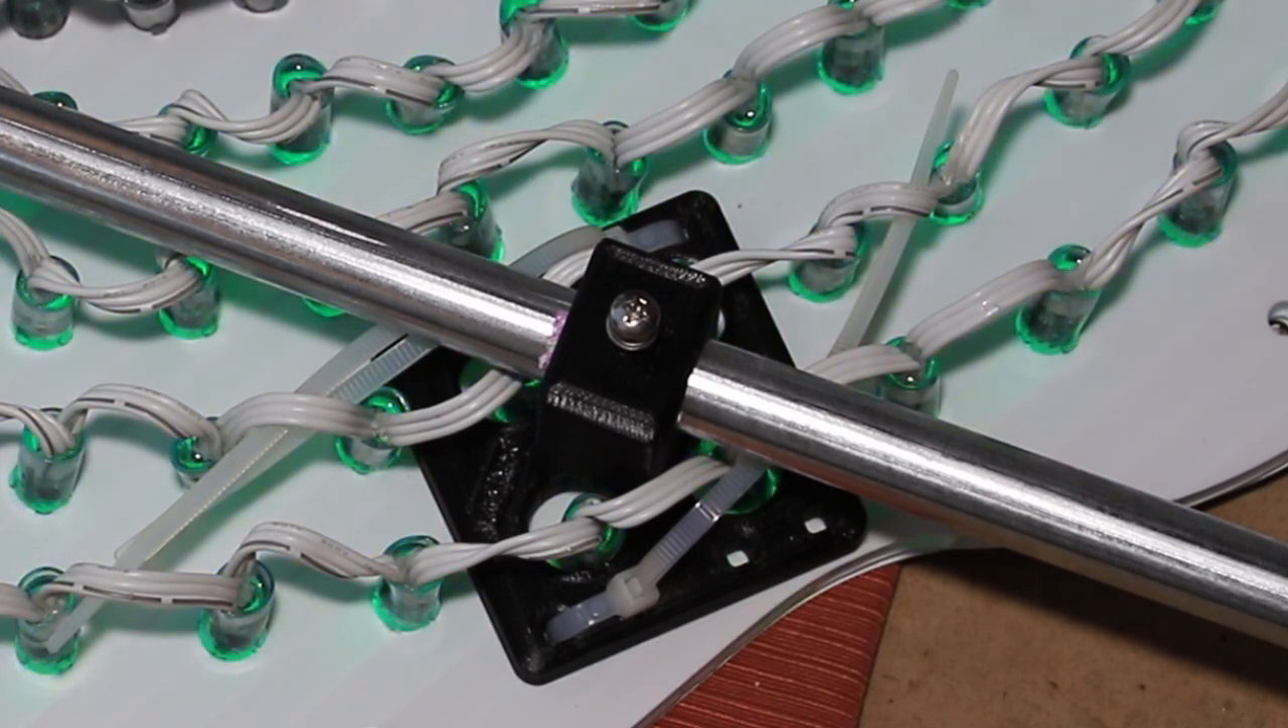We've put a M5 by 16mm screw into the back of the 3D-printed mount to secure it to the tube.